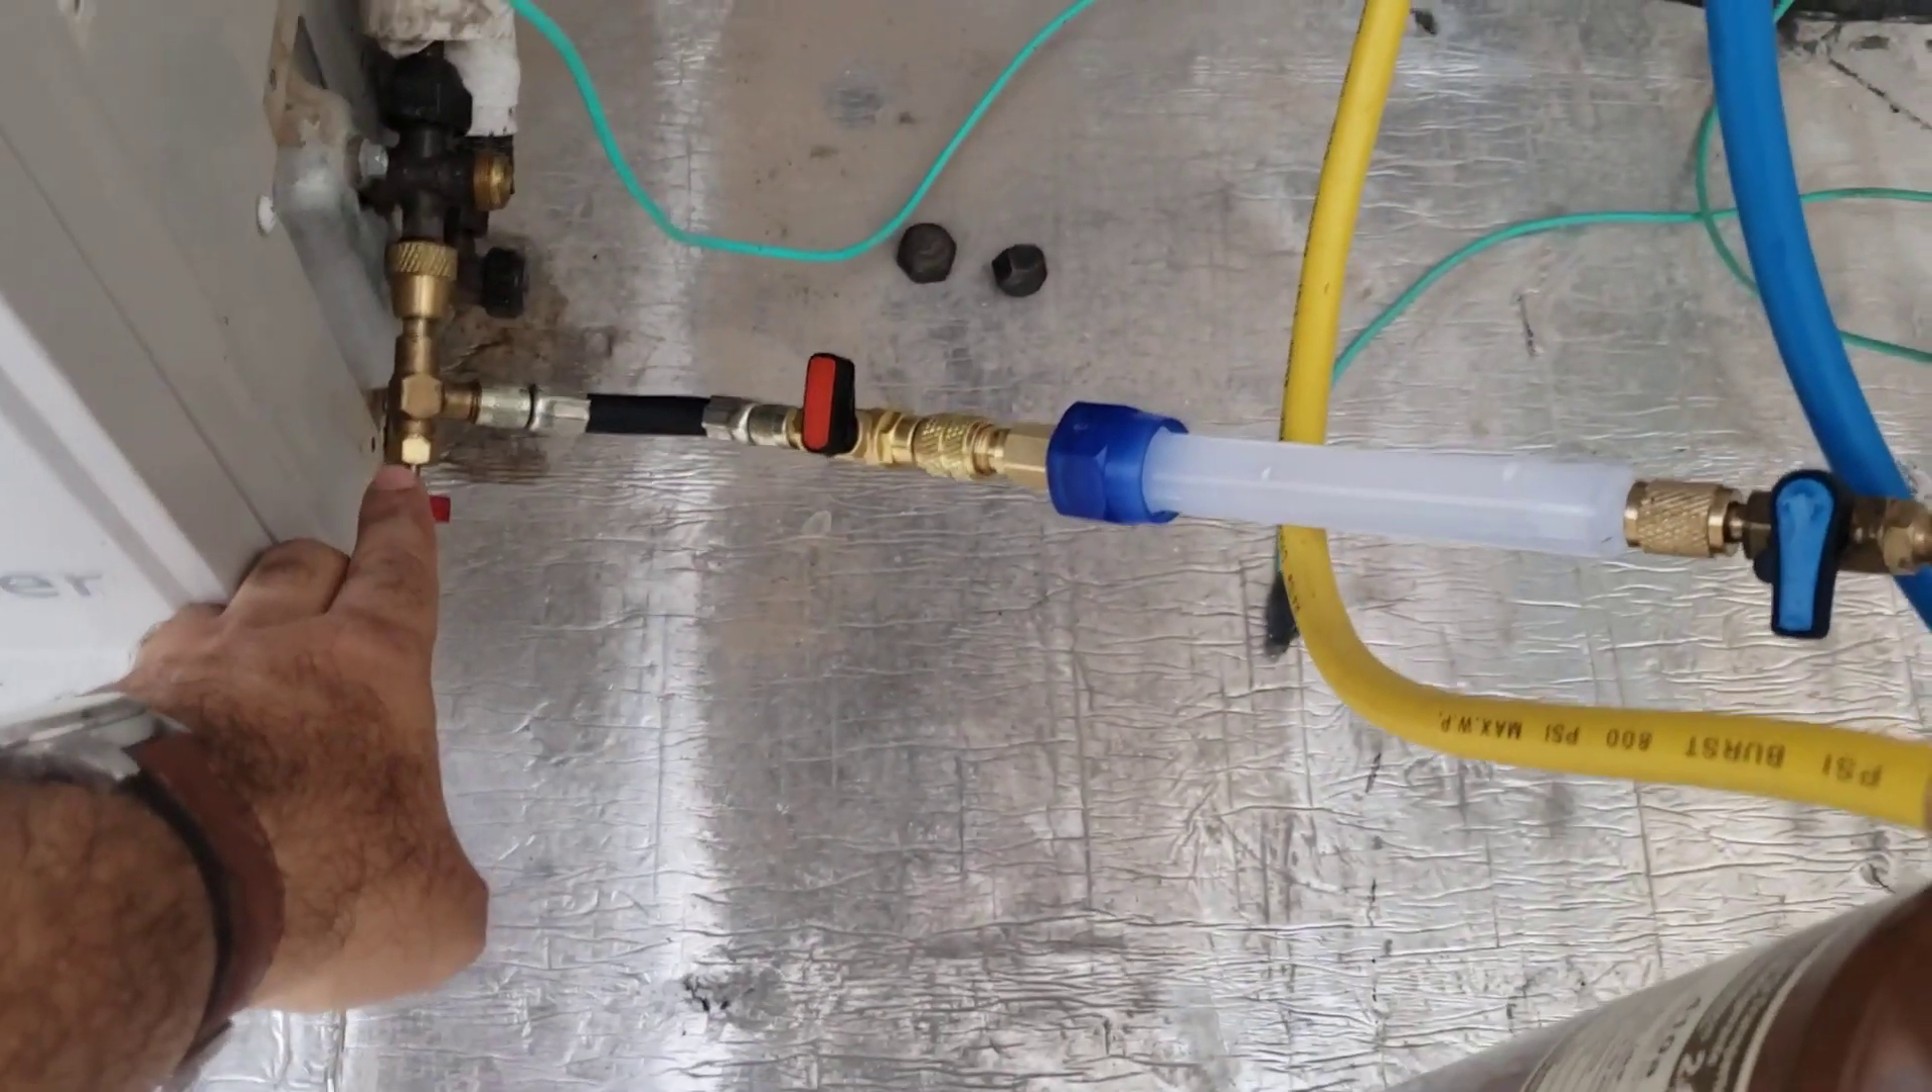Bem, pessoal, então aqui eu já conectei a ampola. As válvulas esferas ainda estão fechadas.